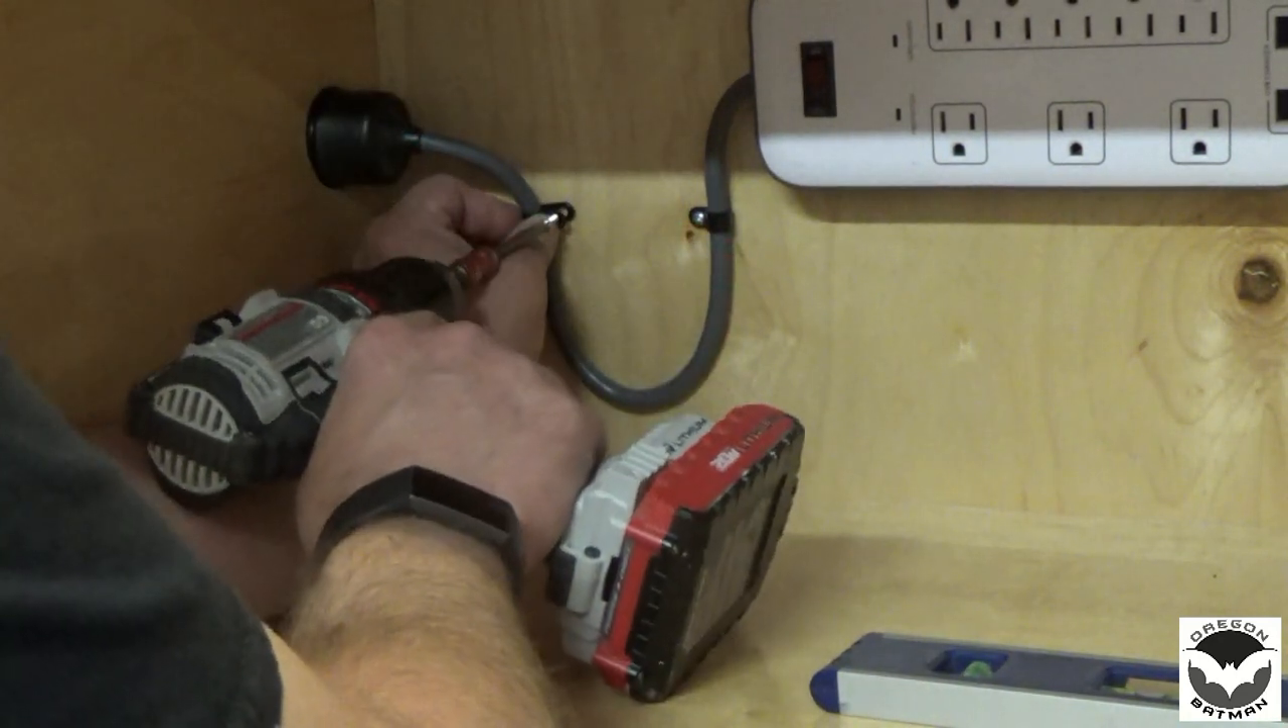Alright, for the inside to button it up, we've got one more cable clamp here and we'll just go ahead and get that fastened down.